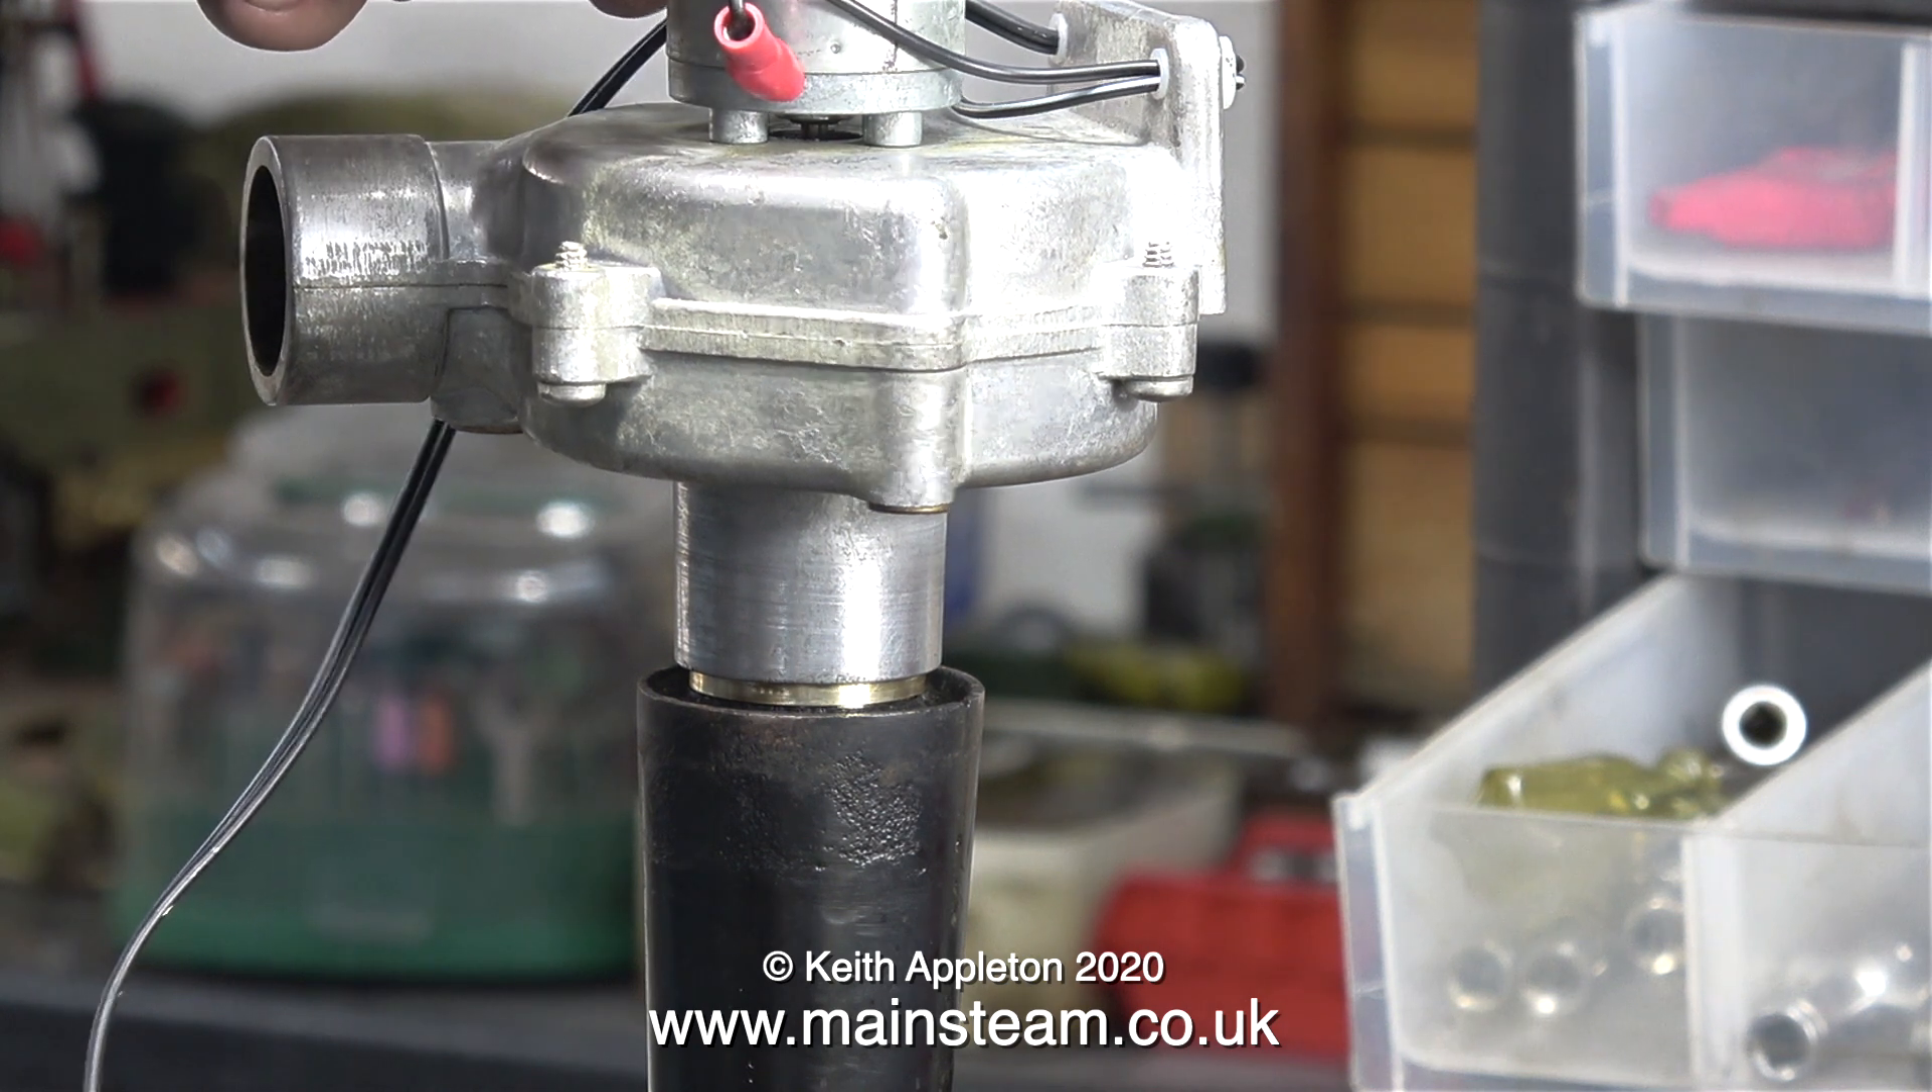The blower fits the chimney so i'll take it off and put it back in the box complete with the other adapter that was supplied with the blower to accommodate larger diameter chimneys.